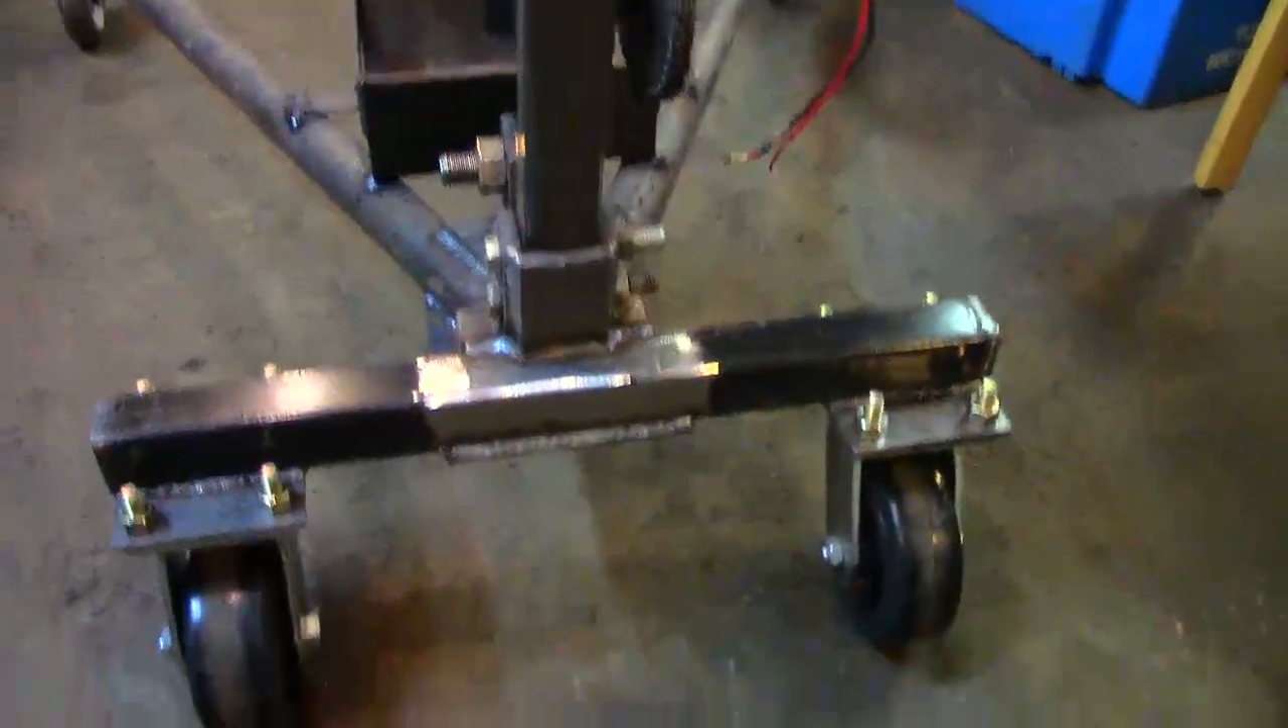So here is the modified back end now. It's much more stable. Now that I've widened it. And put the two casters on there.